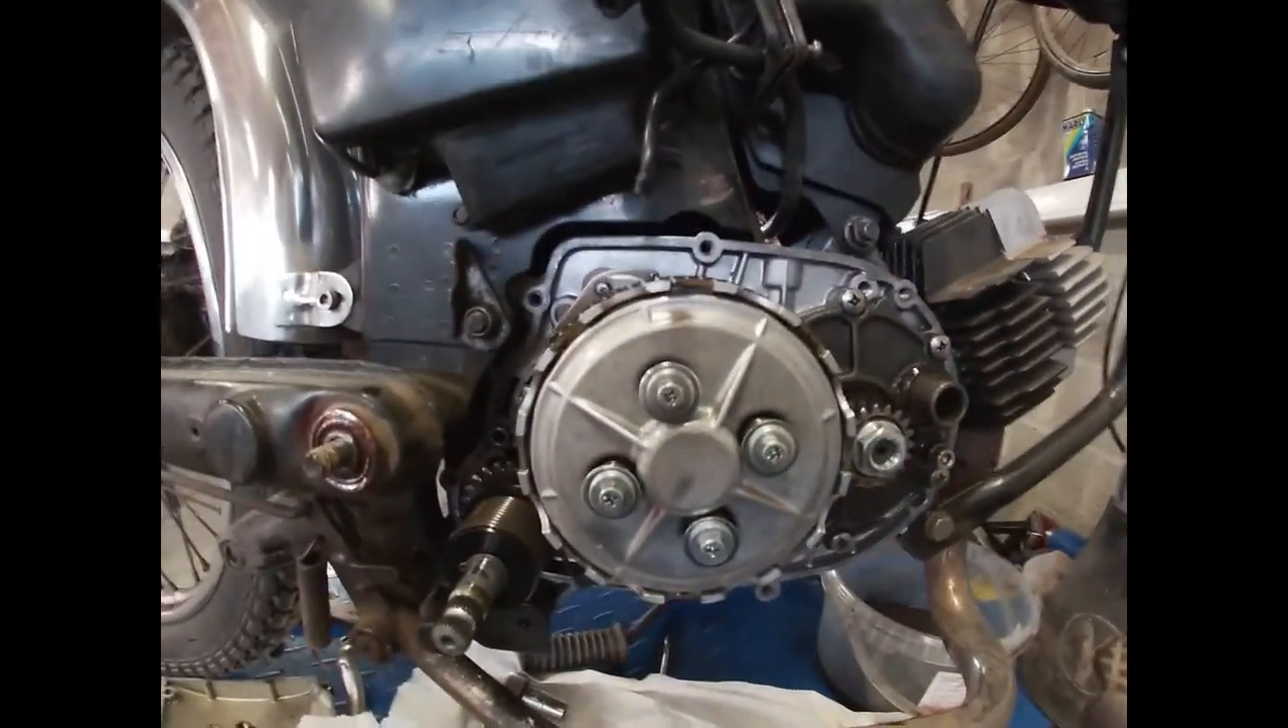As you can see the case is off we got the clutch right here with its friction disks.